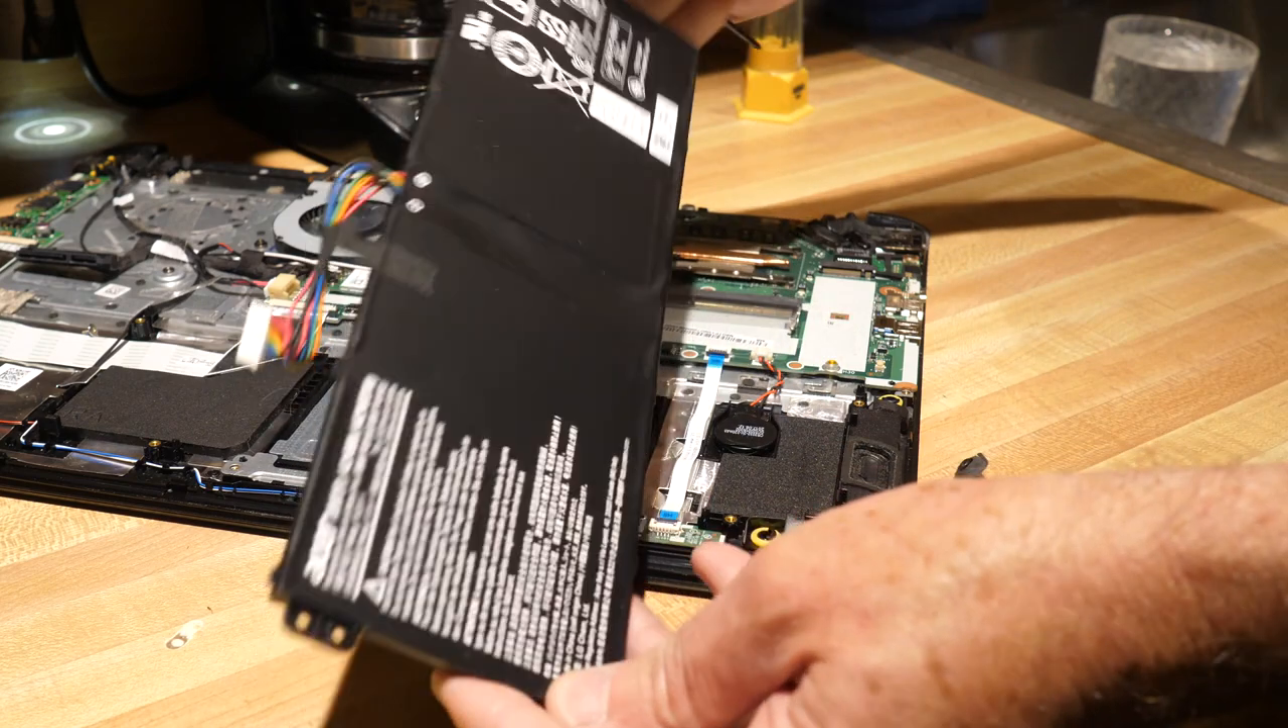That's the battery we successfully removed it.